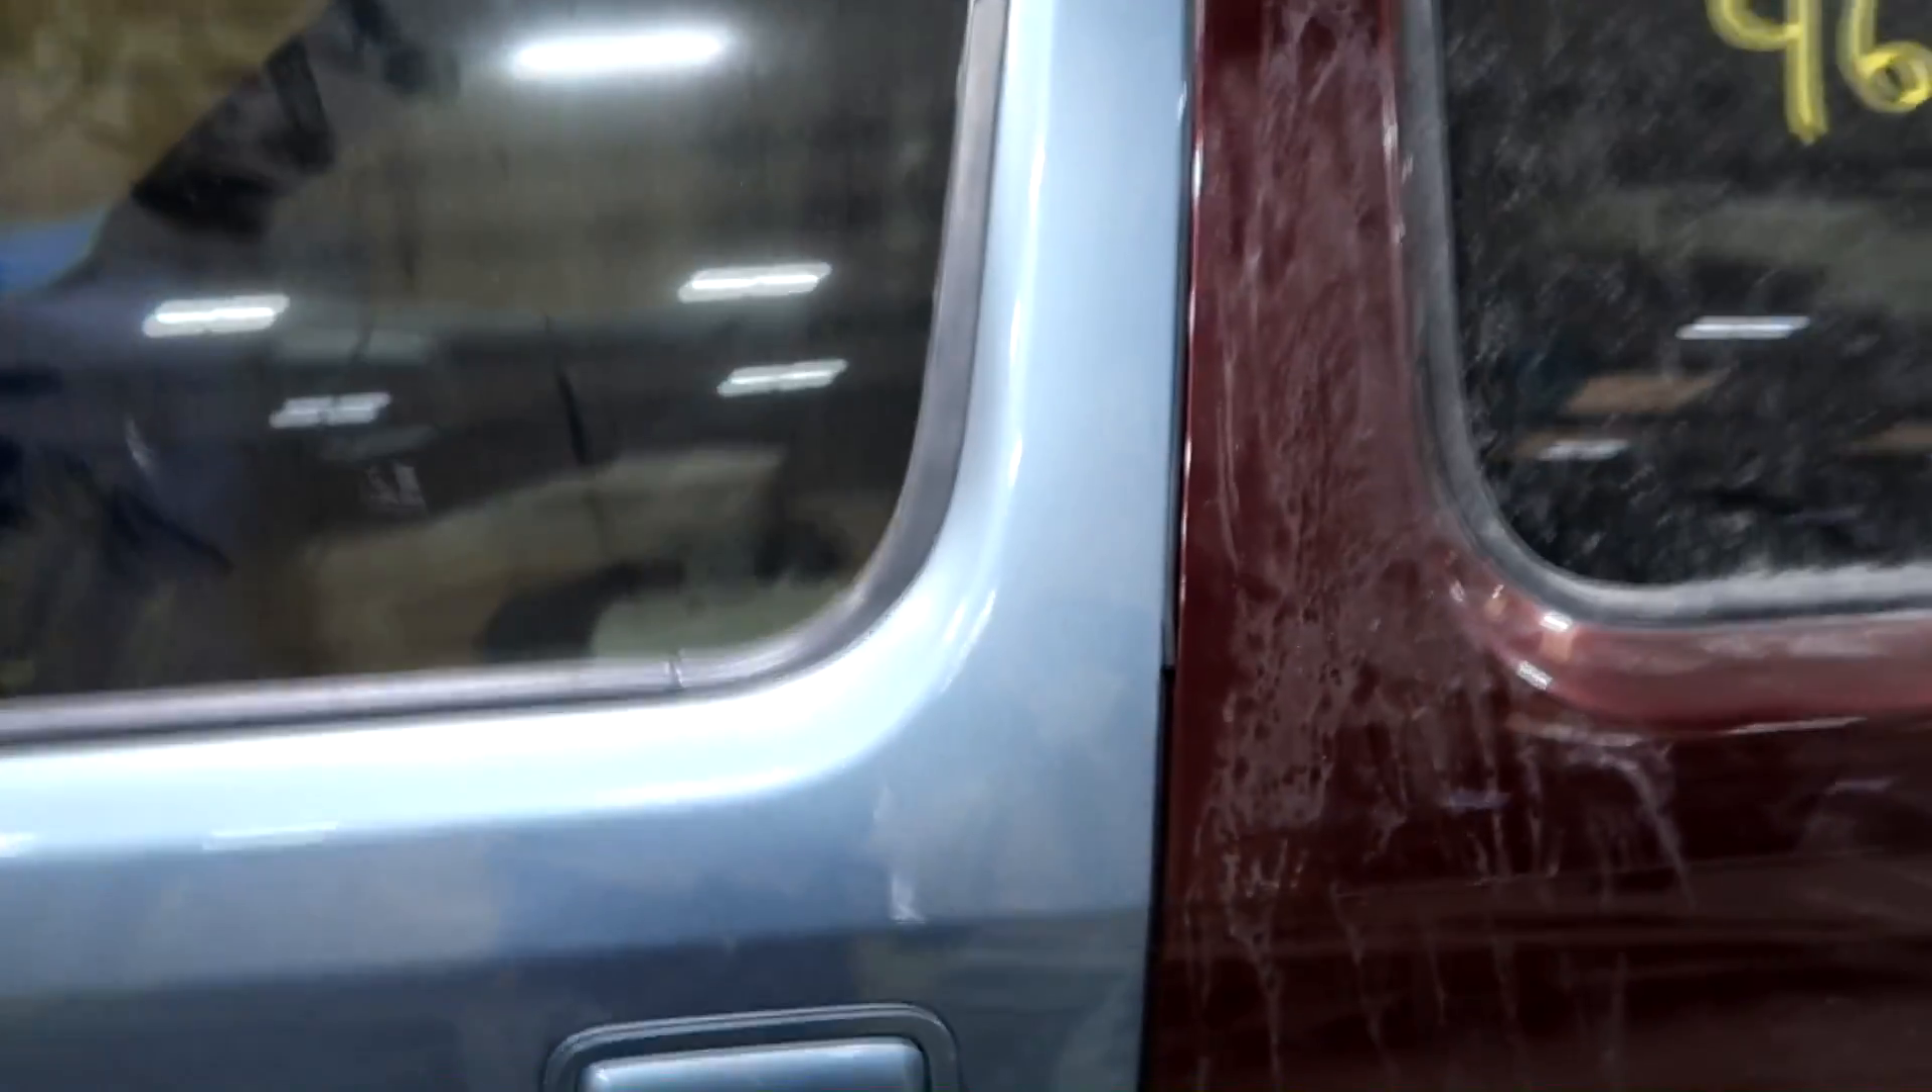All righty guys, so the door is finally on. The gap looks really good.